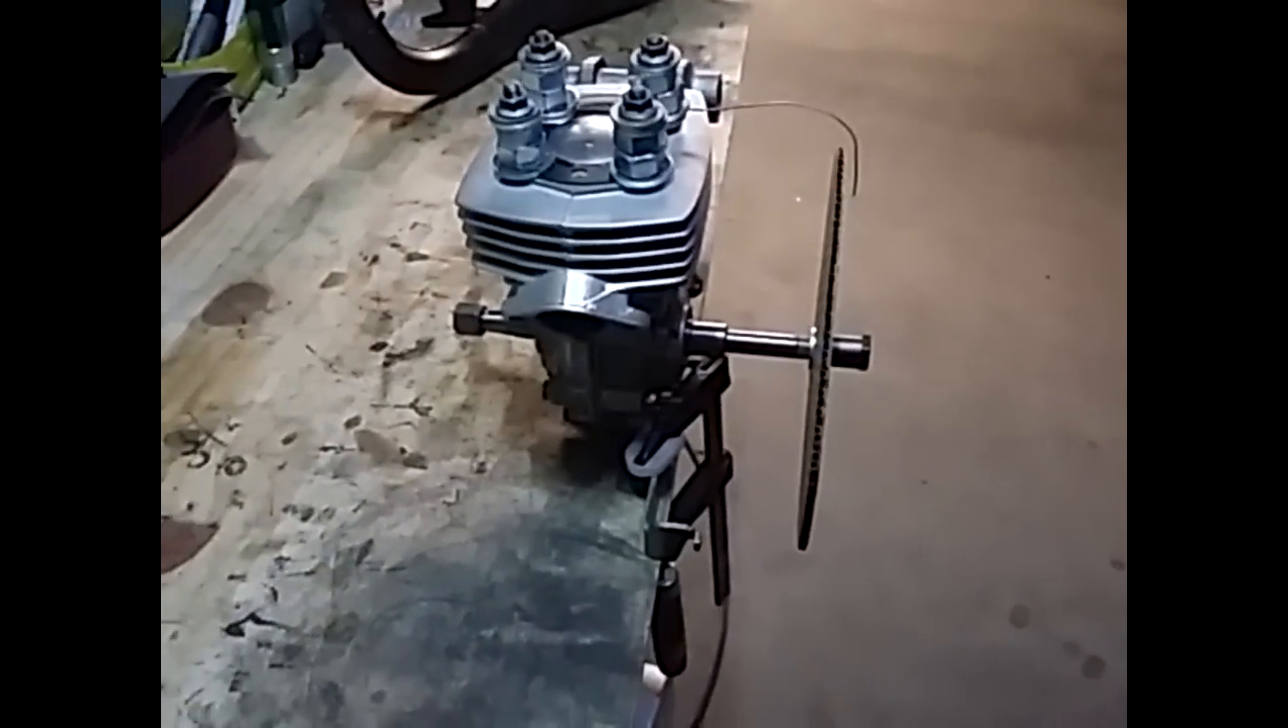Le moteur comme vous pouvez le voir, il est monté.